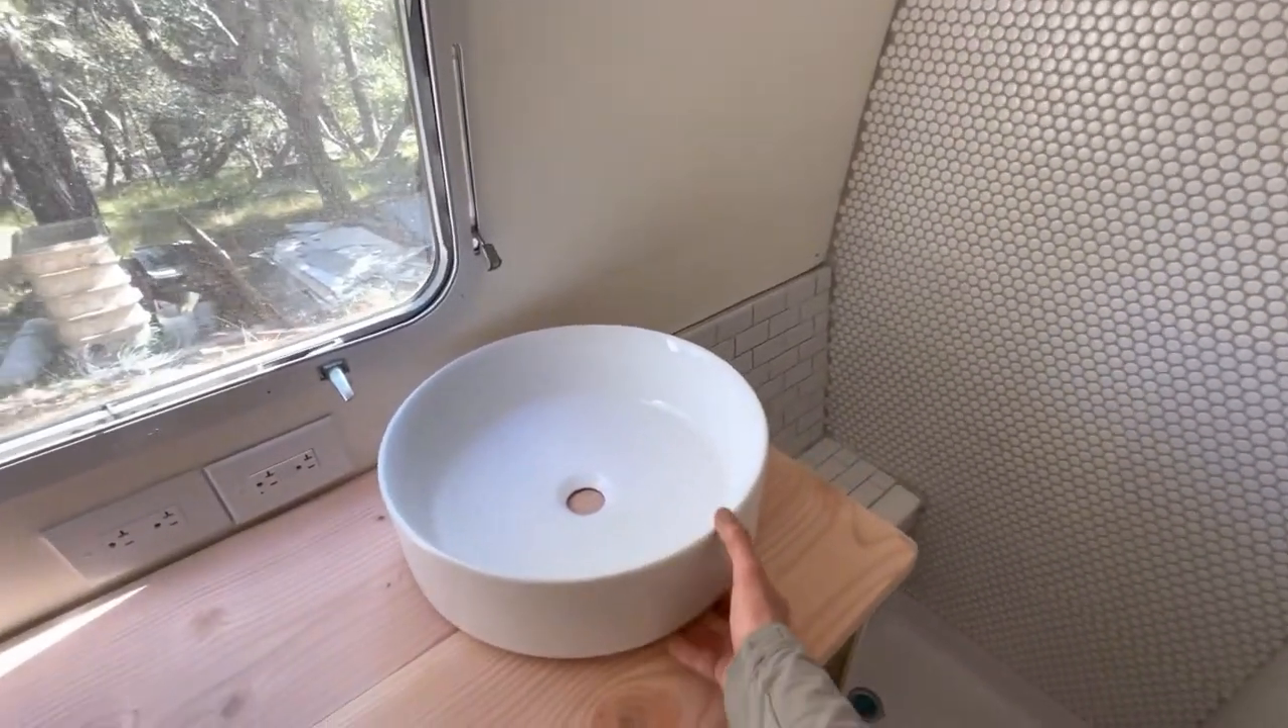The countertop for the bathroom is cut and in place.